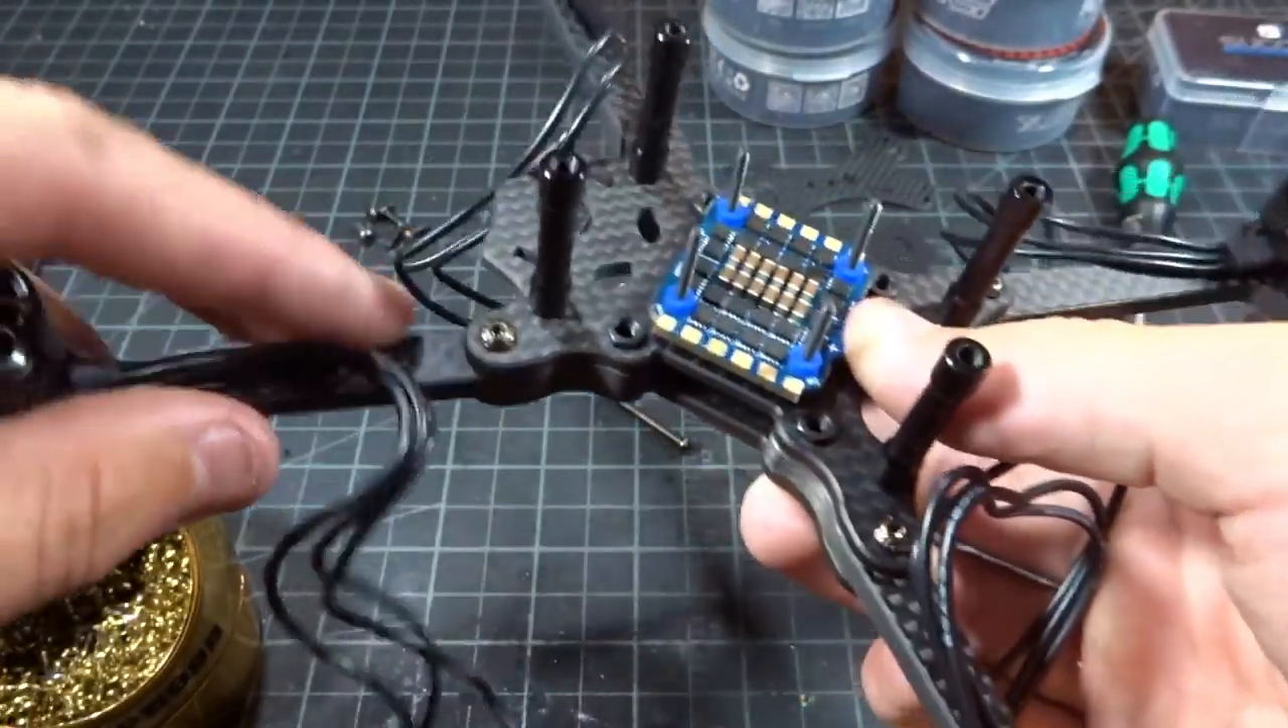So I've got the frame pretty much all assembled here. The only thing left would be to insert the camera plates and top plate, but that we can save for later, obviously.